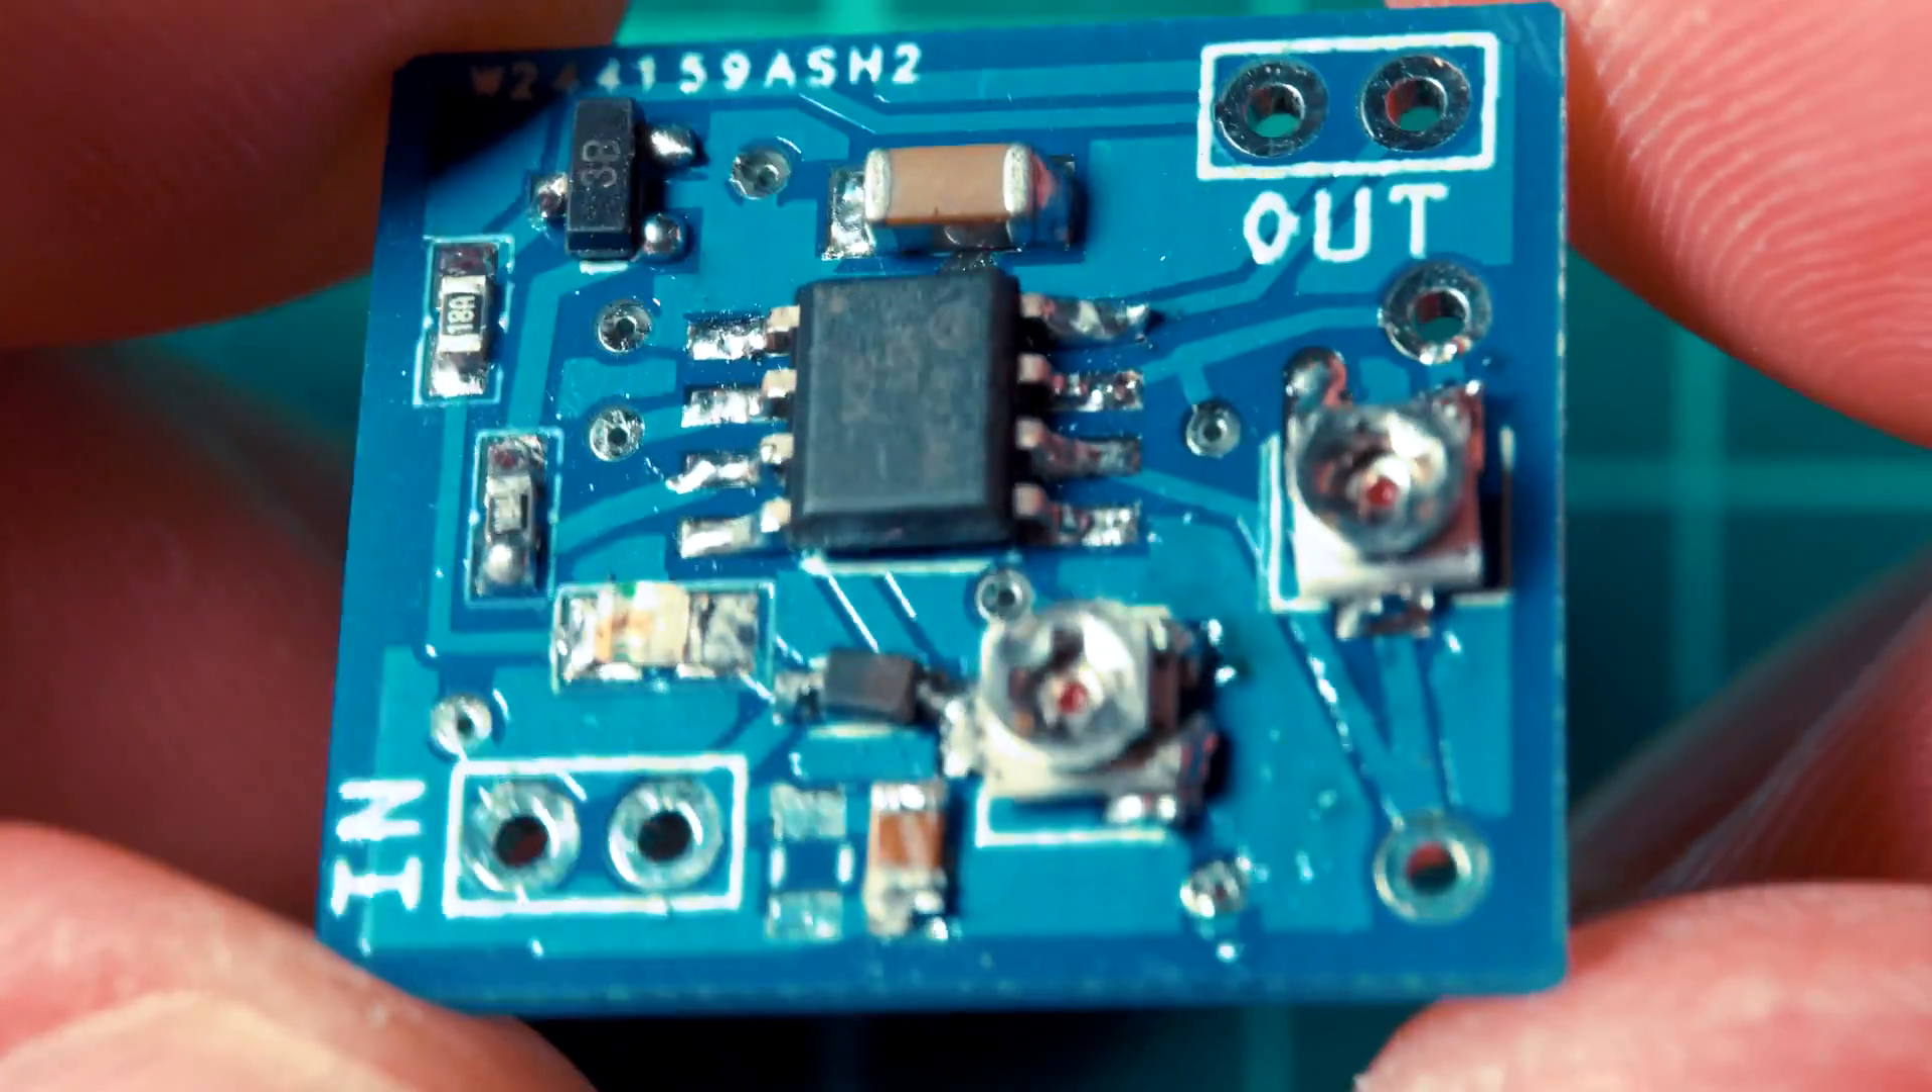We just need to place the pin headers for the input and outputs. And we are done.